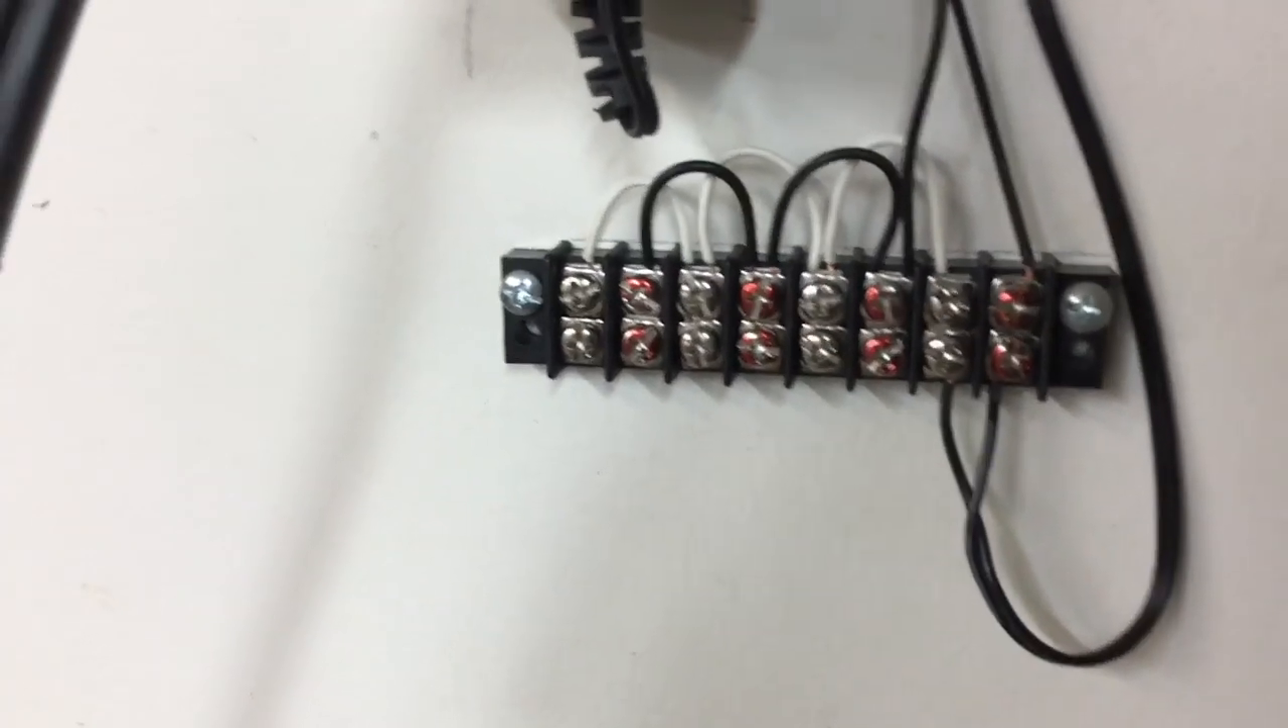And then on the positives, I connected the positives with the black wire.